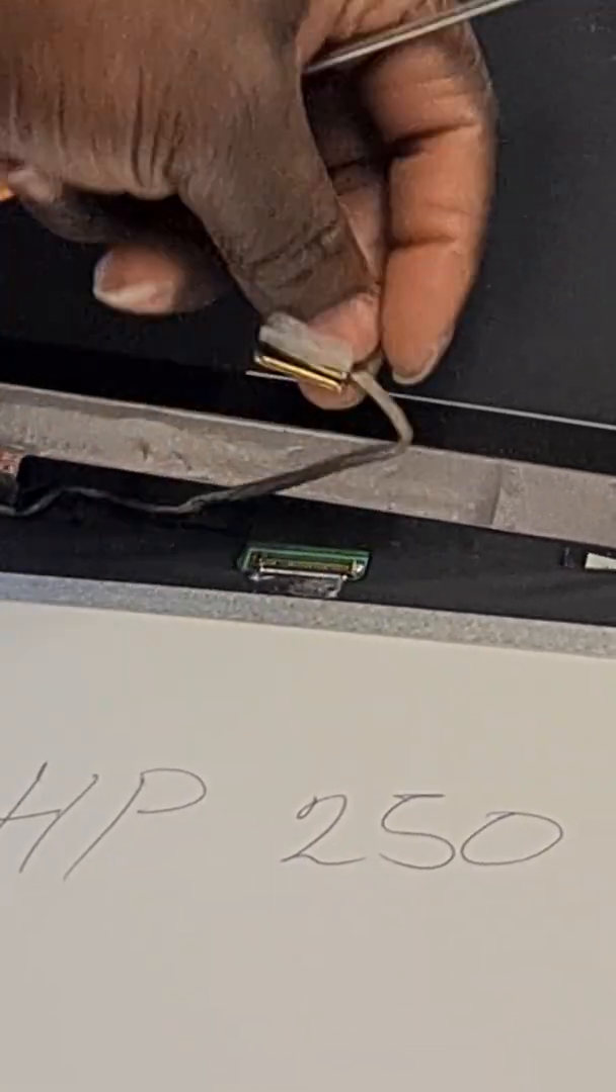So all we have to do is remove the cello tape here the tape the cable to allow you free removal of of the cable and then you remove the cable nice and gentle there we go that is removed.